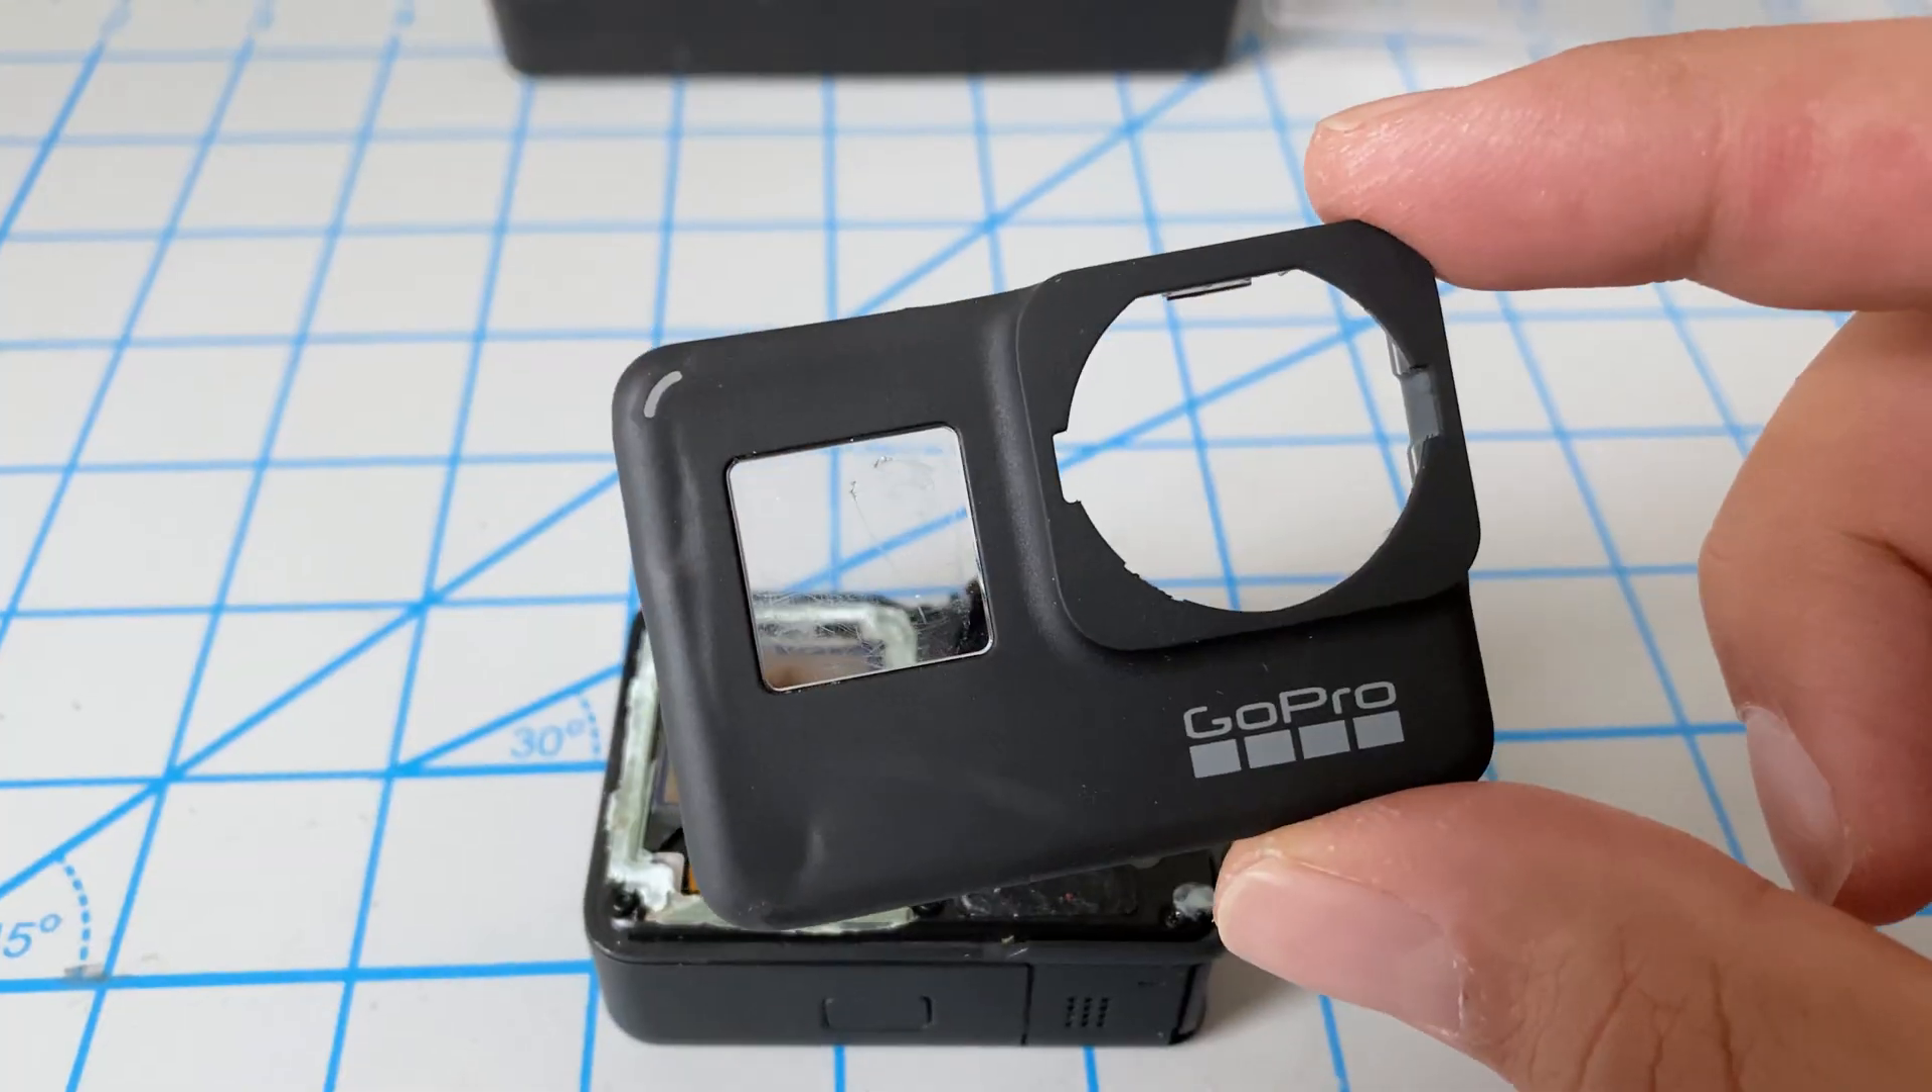We managed to get the front faceplate off. It's fairly good condition.